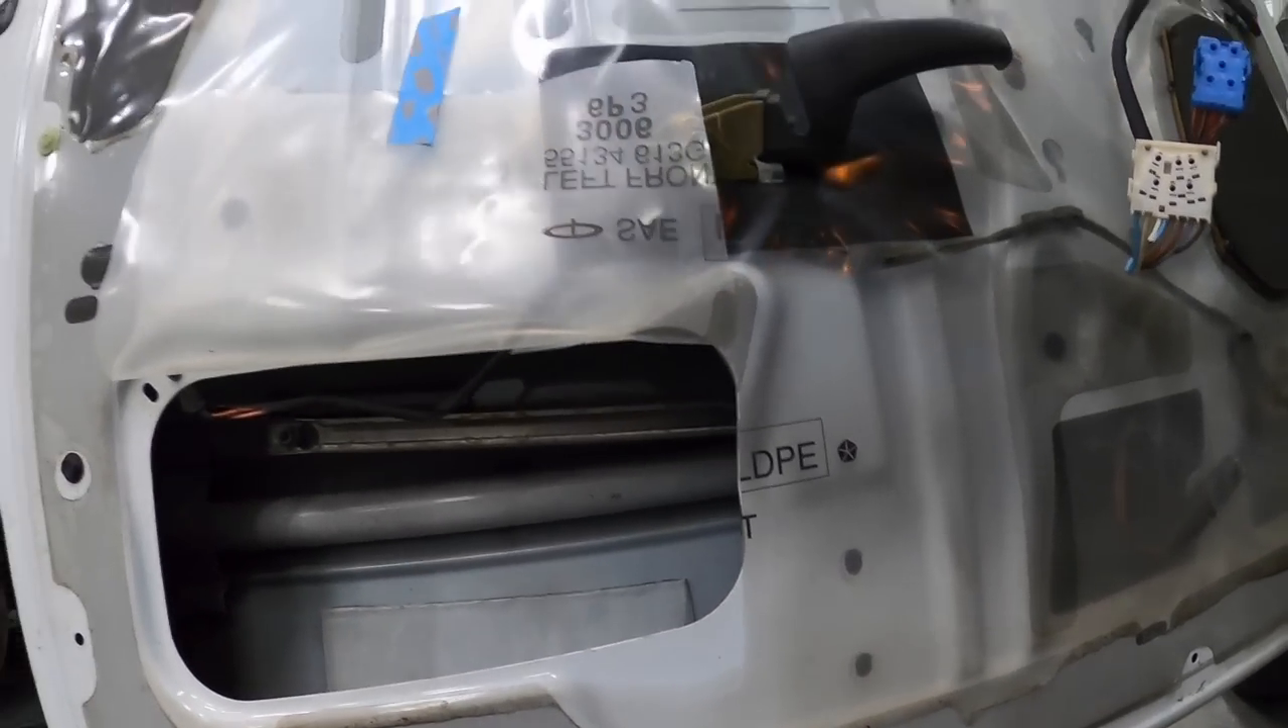Okay, so I obviously got the door panel off and it came off in one piece, which was nice.